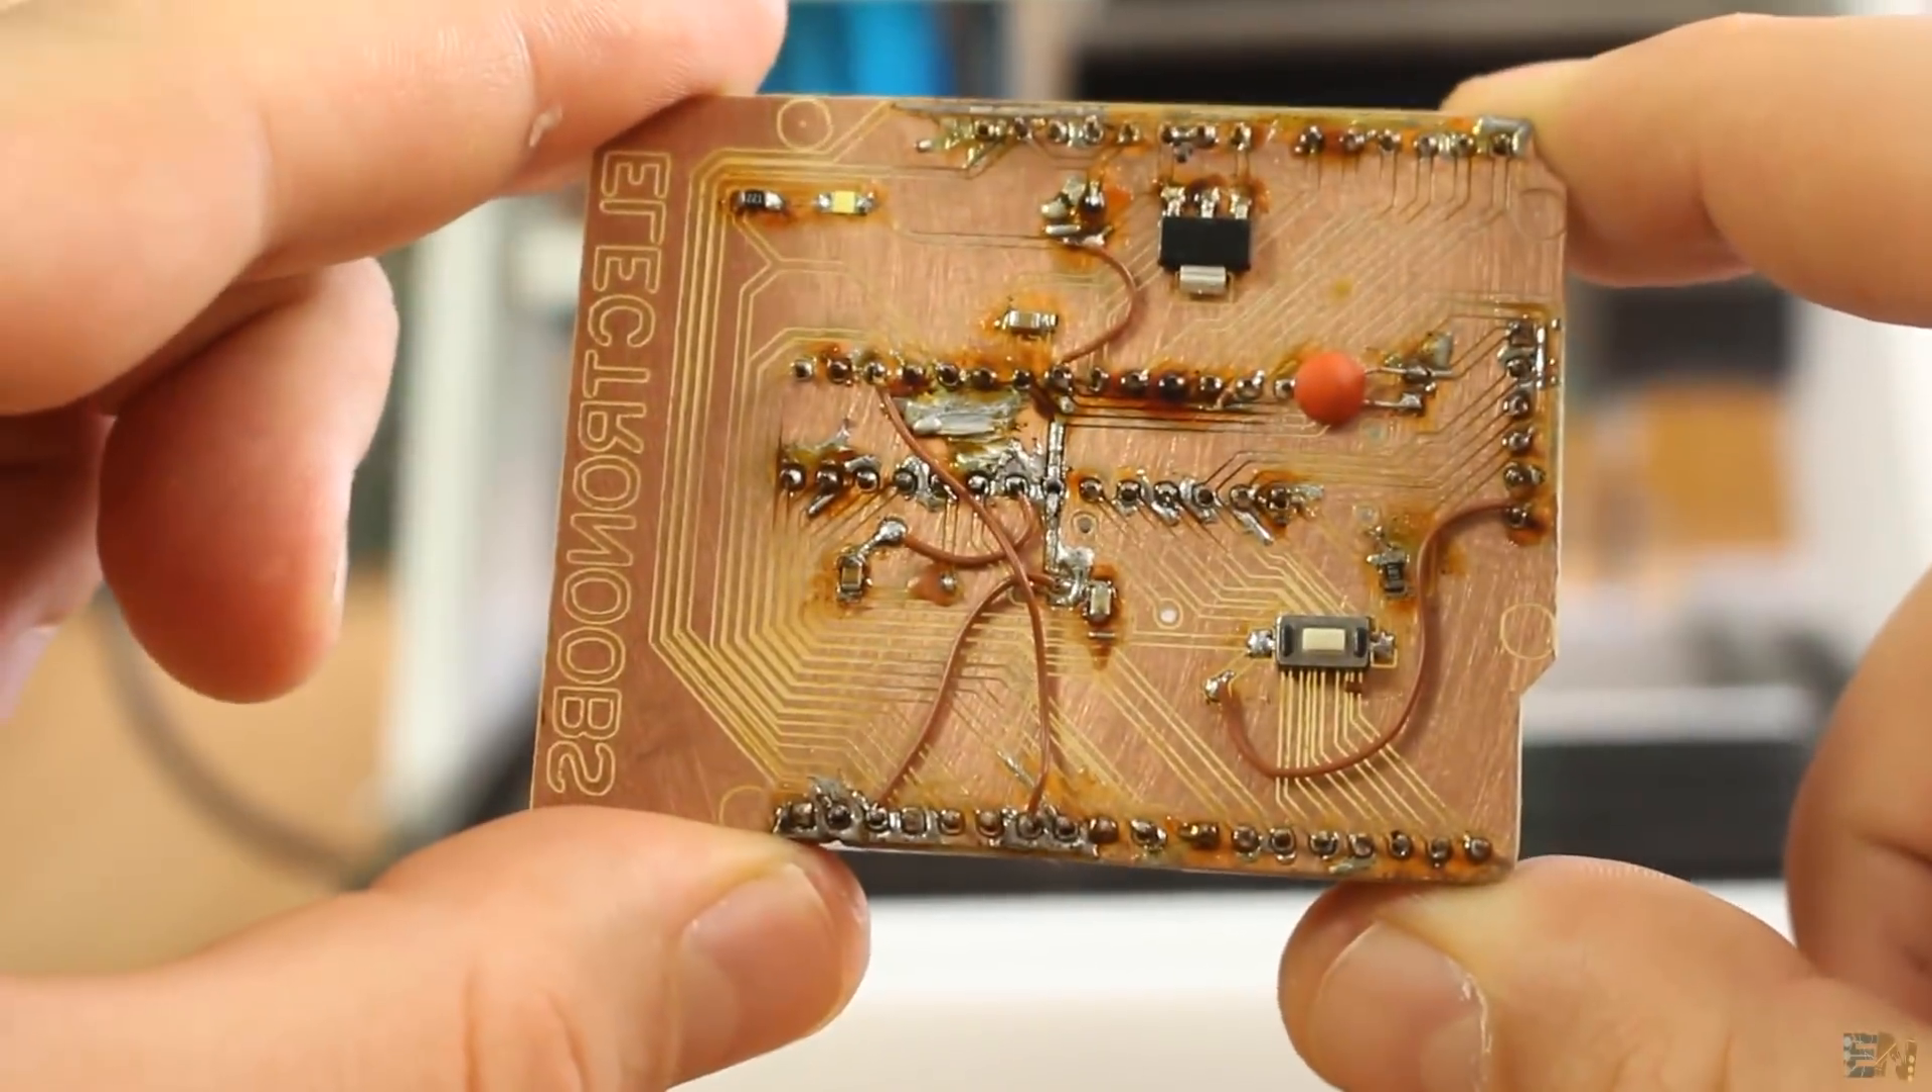The board looks nice and after testing for shorts, pass another time some sandpaper and clean it, I've soldered the components and this is the final board.